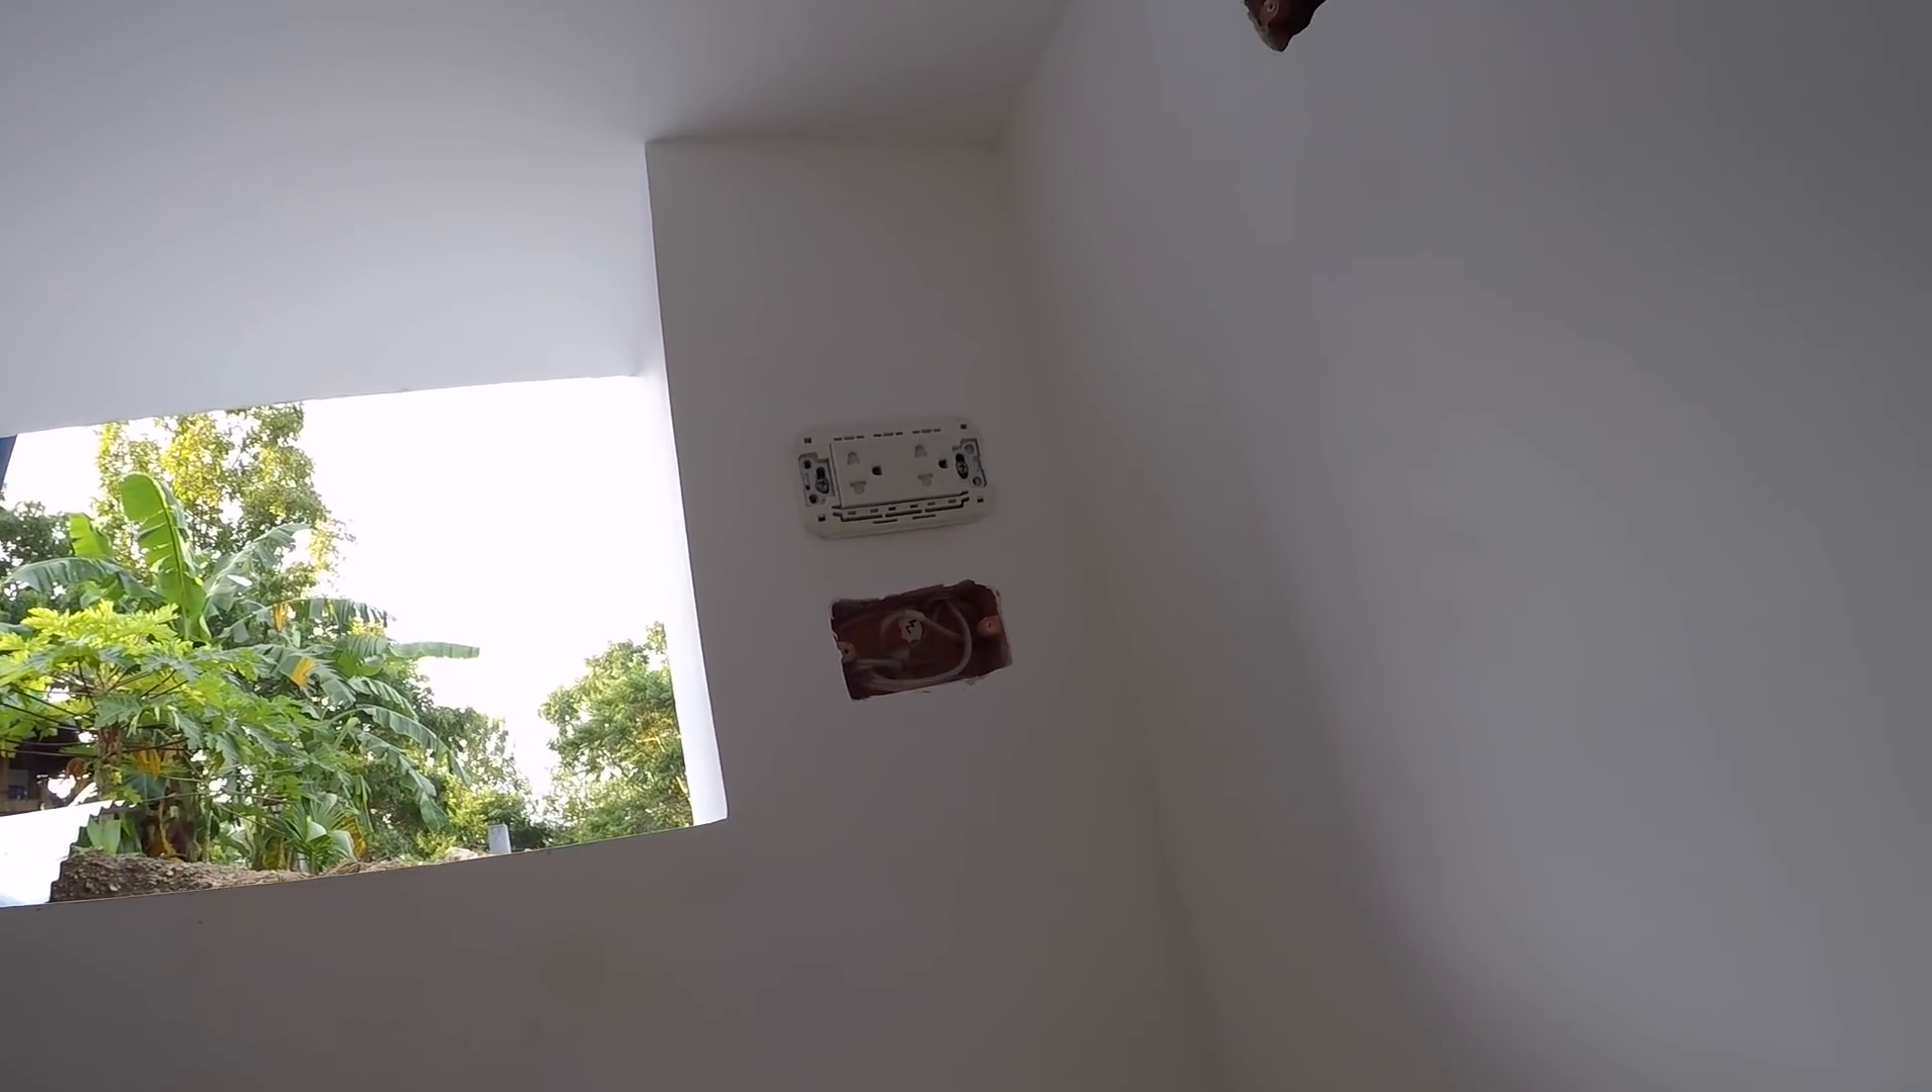He started installing some of the electrical outlets so we have an electrical outlet over here now.